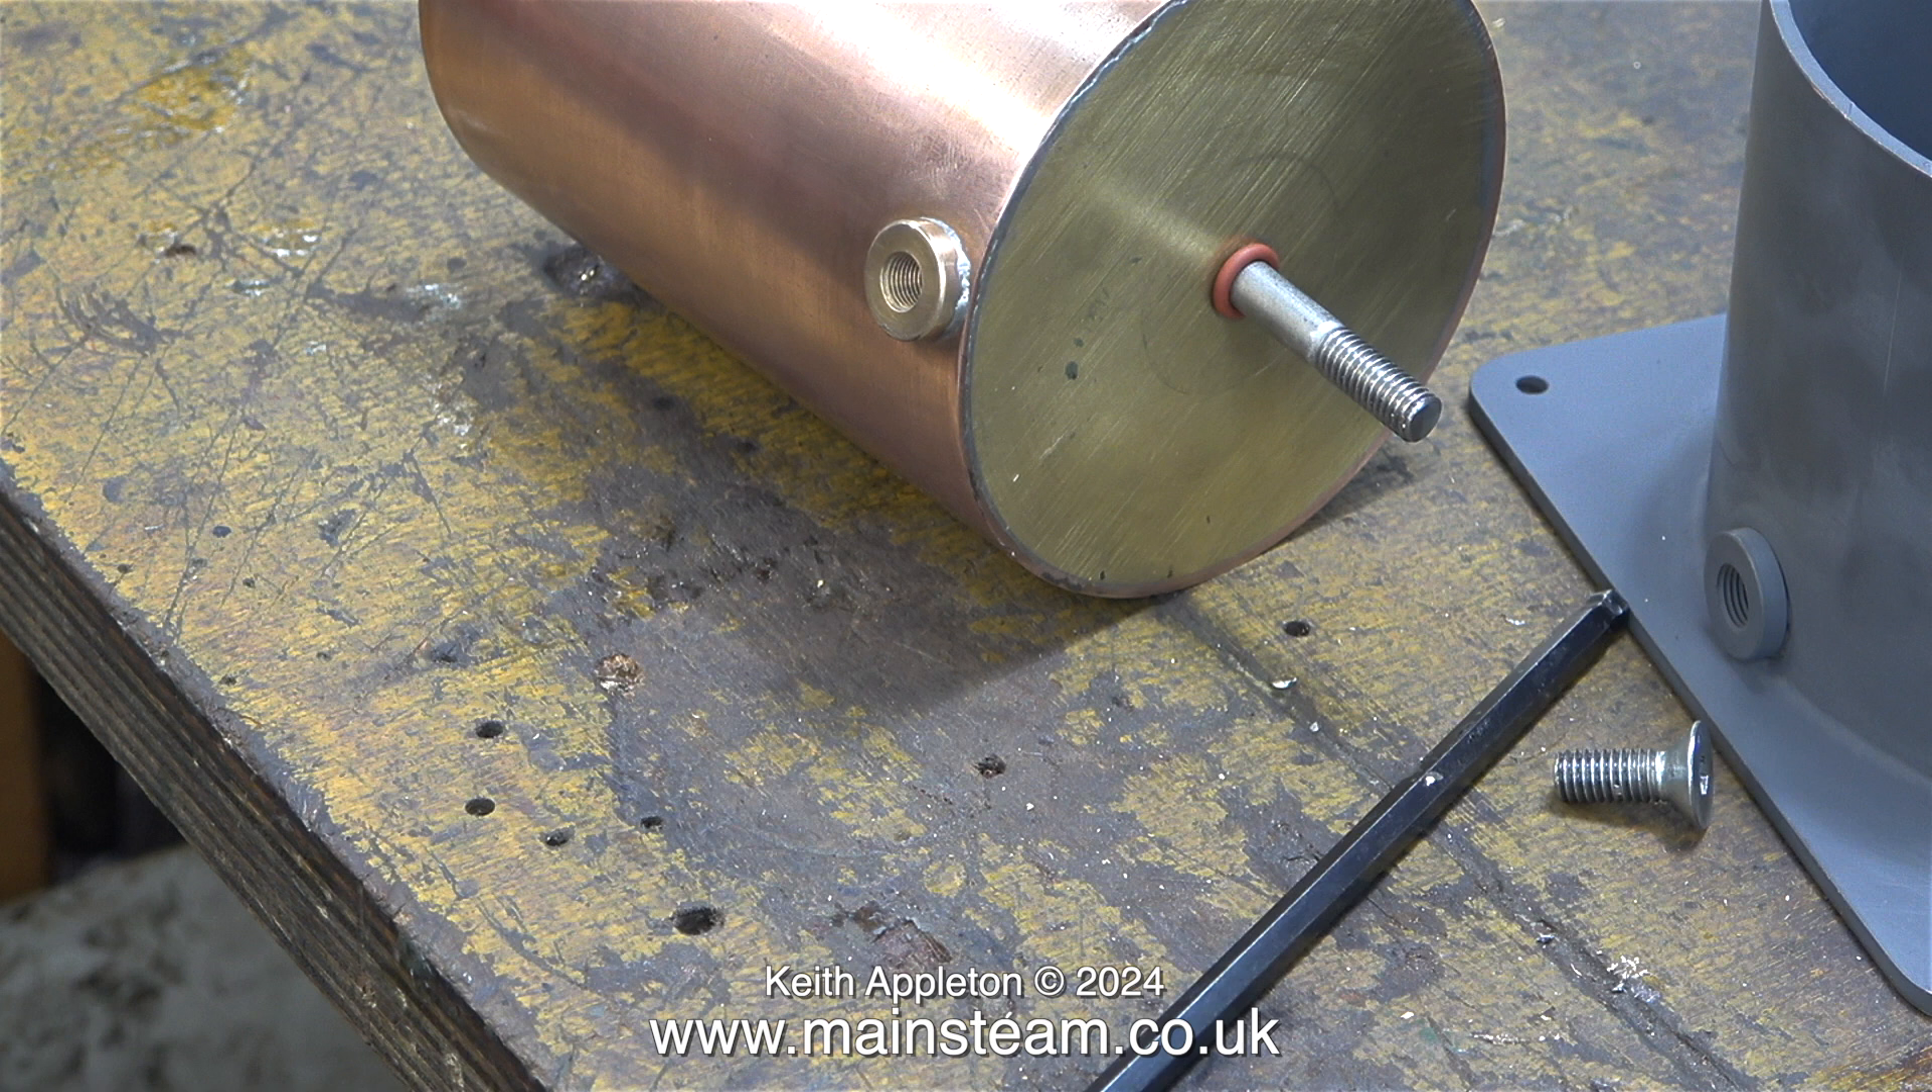Here's a shot of the o-ring fitted to the long bolt that I'm going to use.